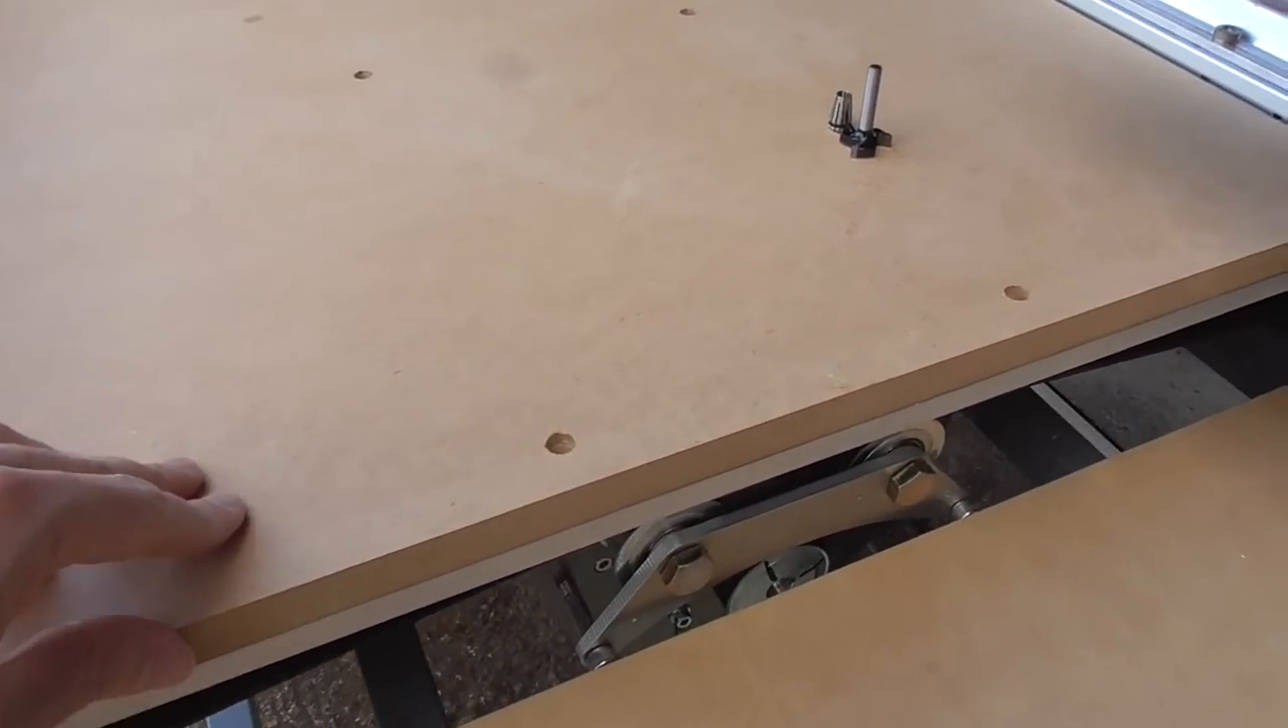I have that wasteboard stuck on there now I decided to make it come all the way to this end.